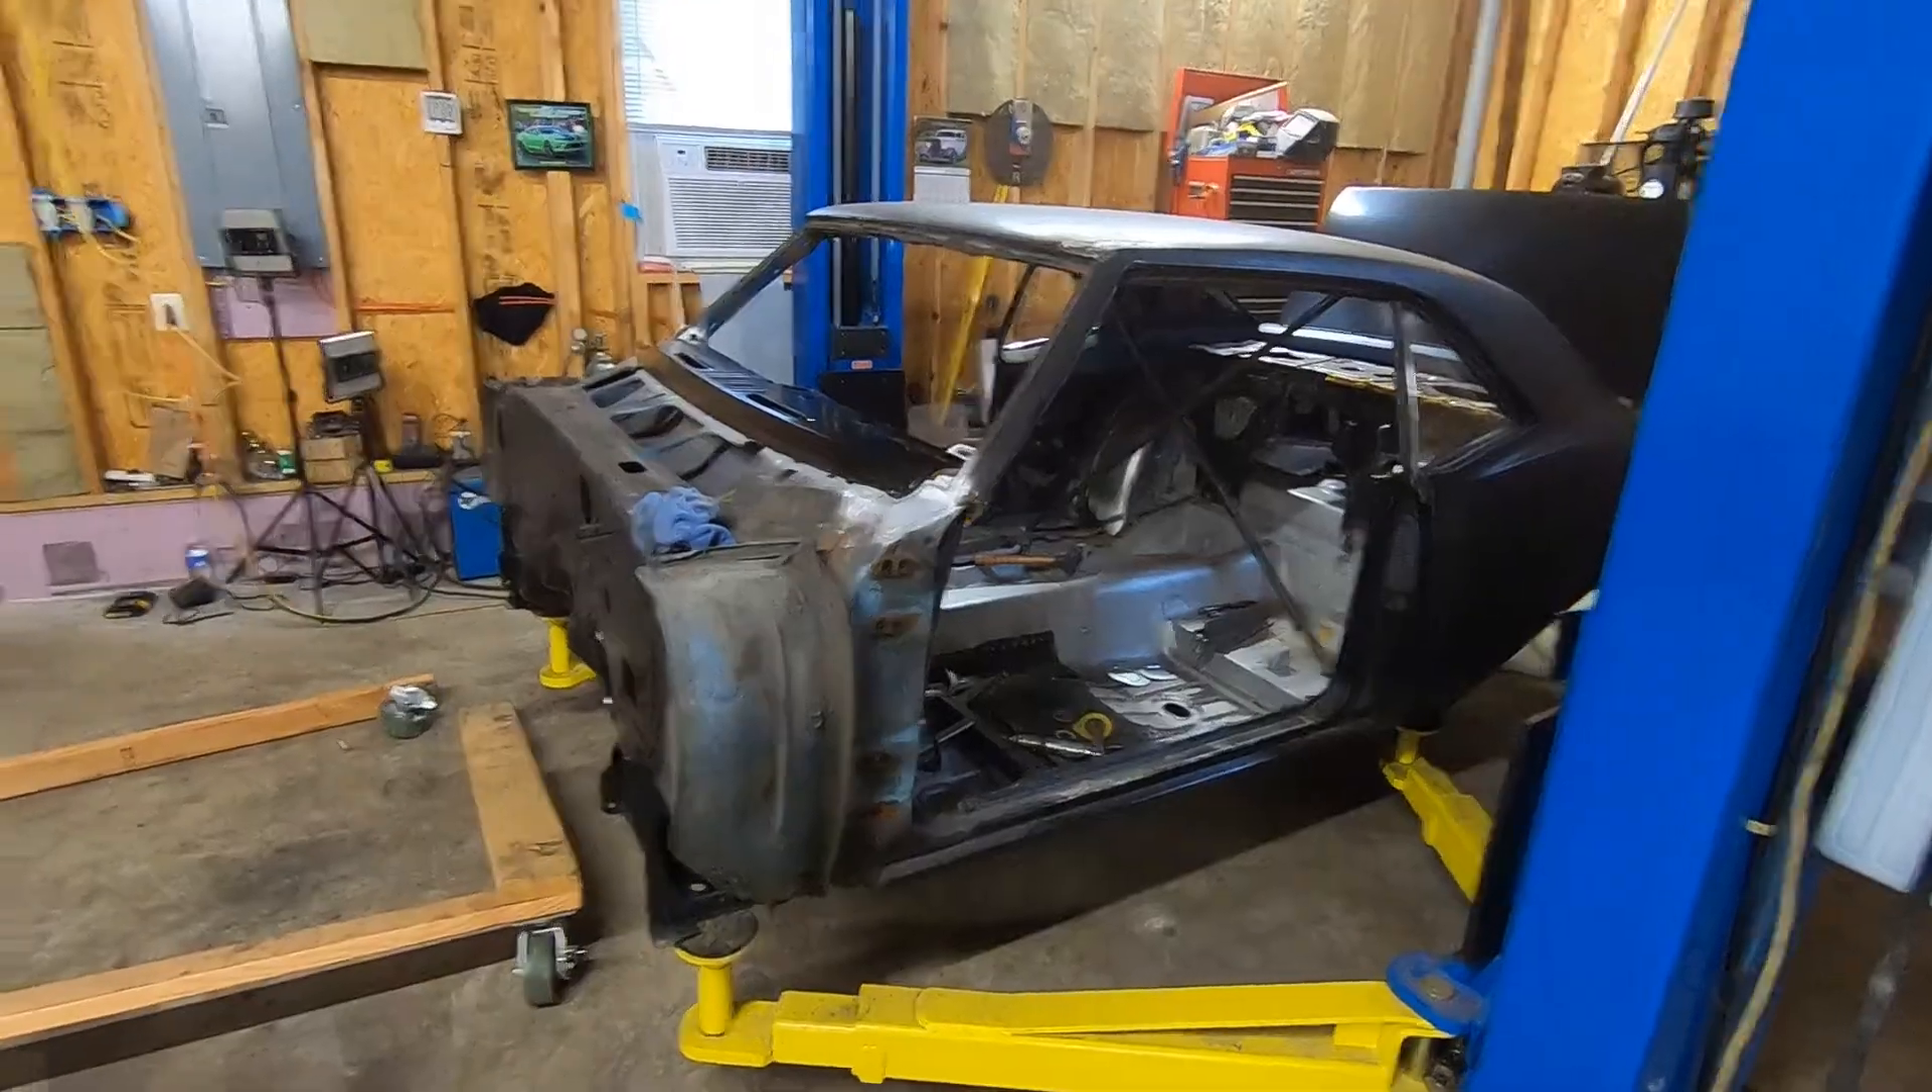So we have the doors off.